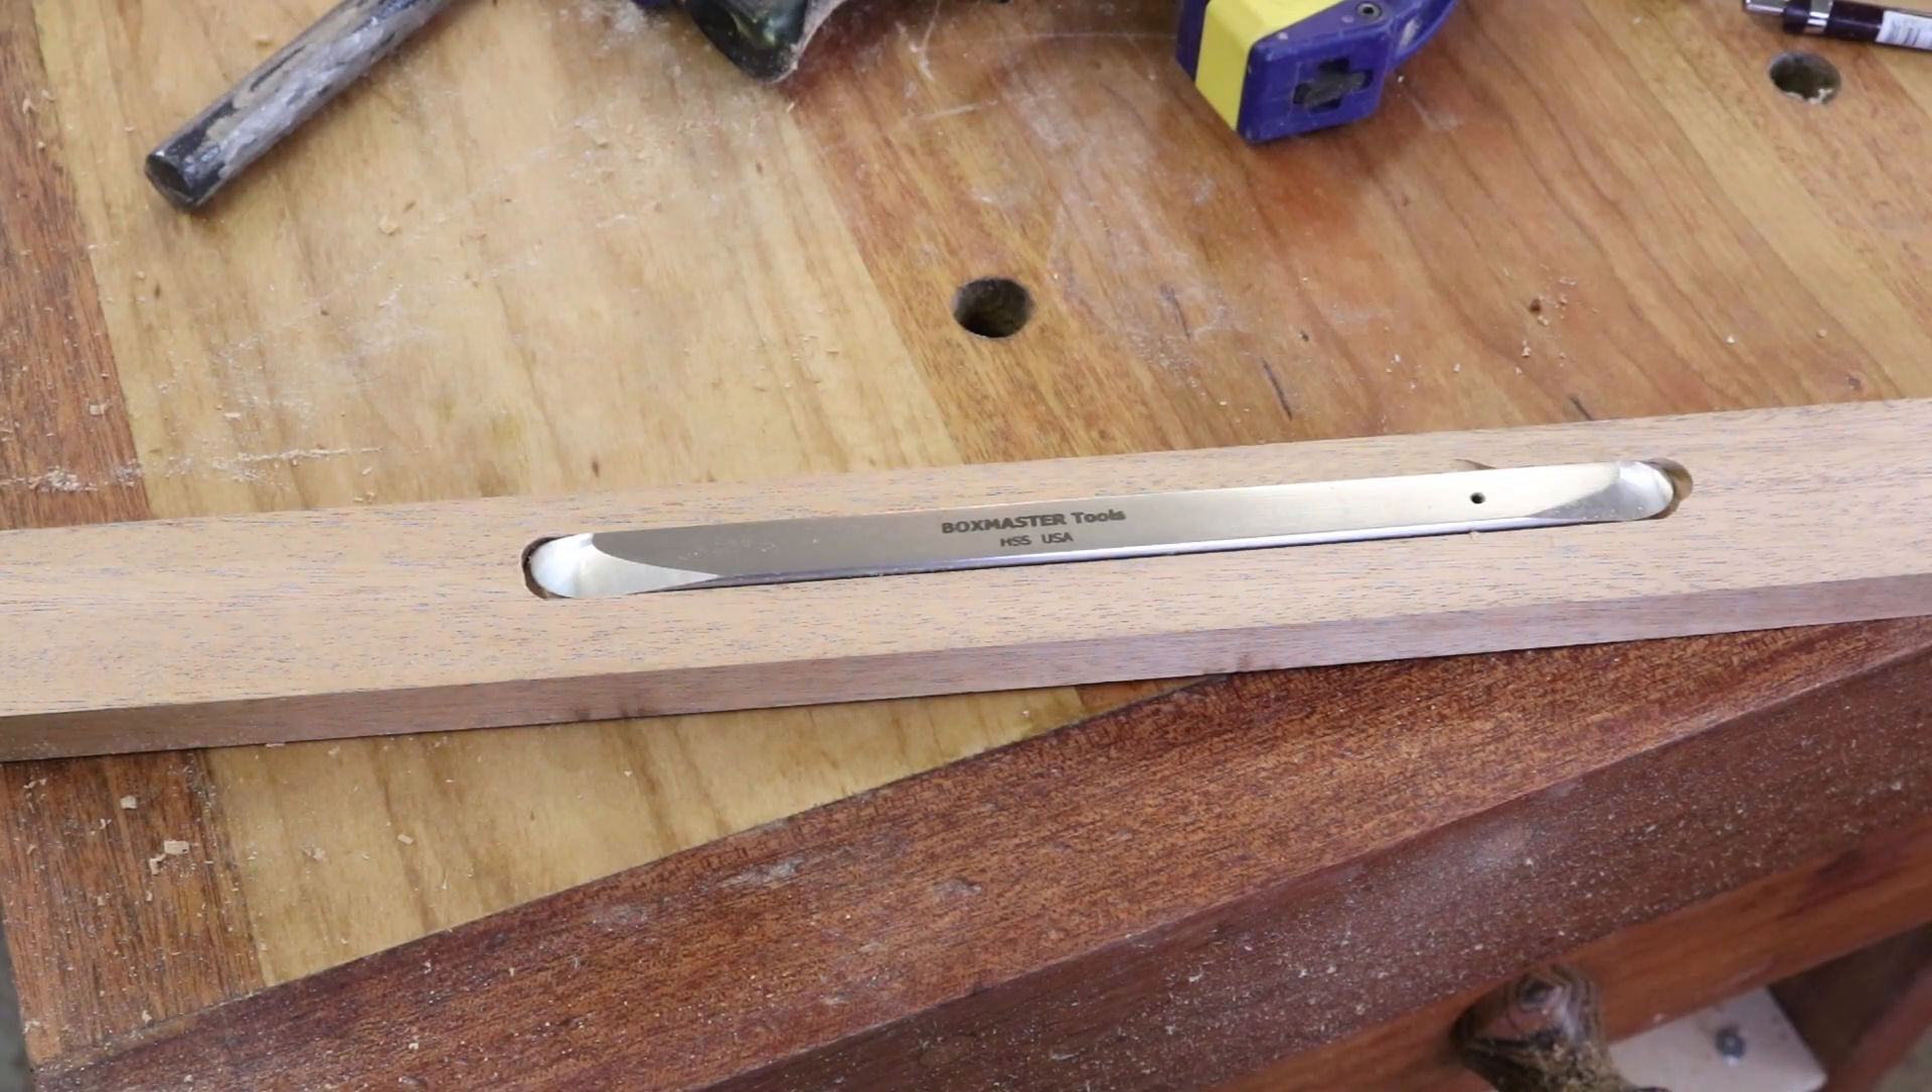I have plowed a groove in the center of this with my router and there's the piece of steel sitting inside that groove.